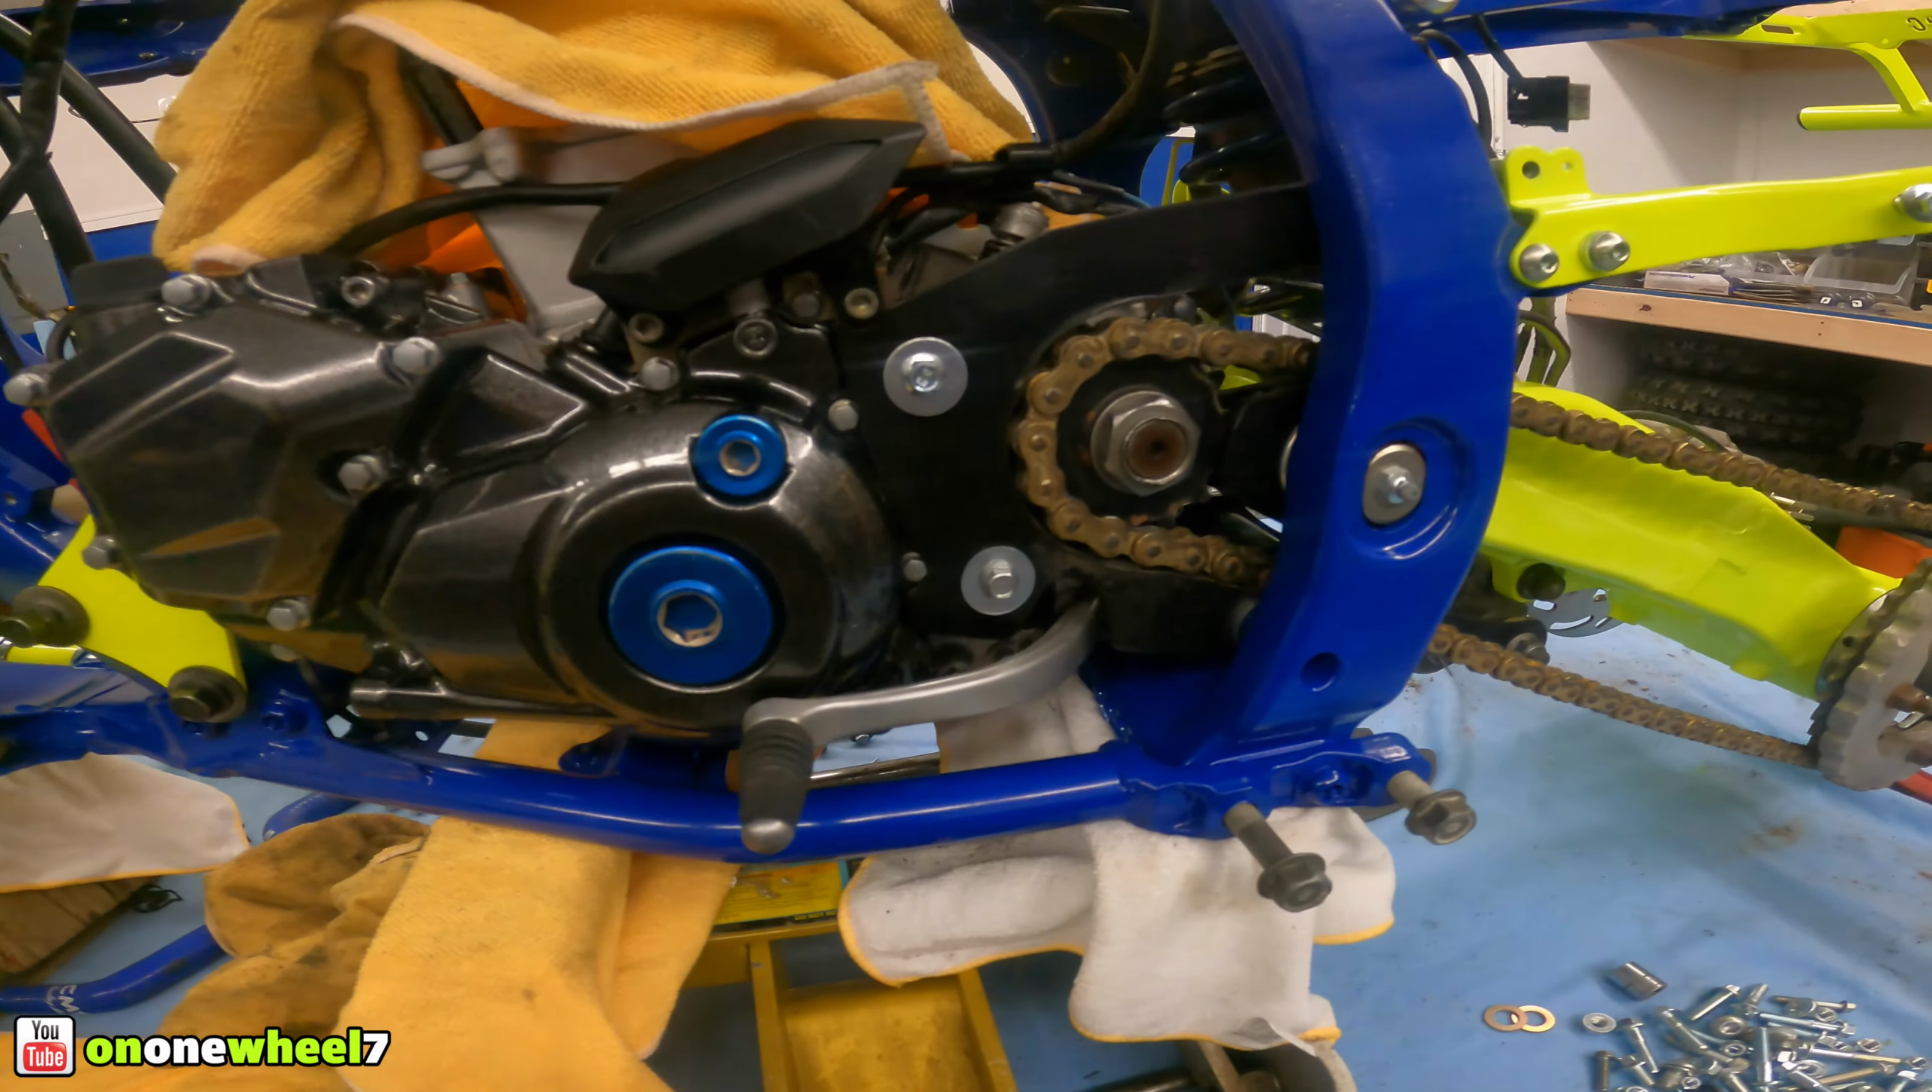We got the the flywheel cover on and done.